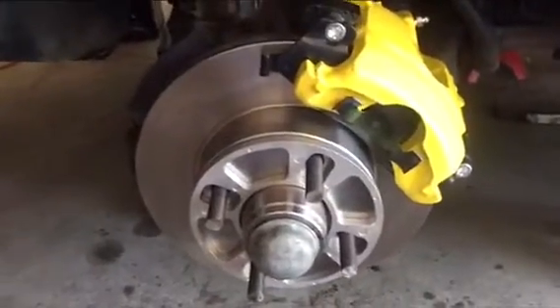Okay so I've got the rotors back on the vehicle along with the spacer ready to put the new tires and rims on.